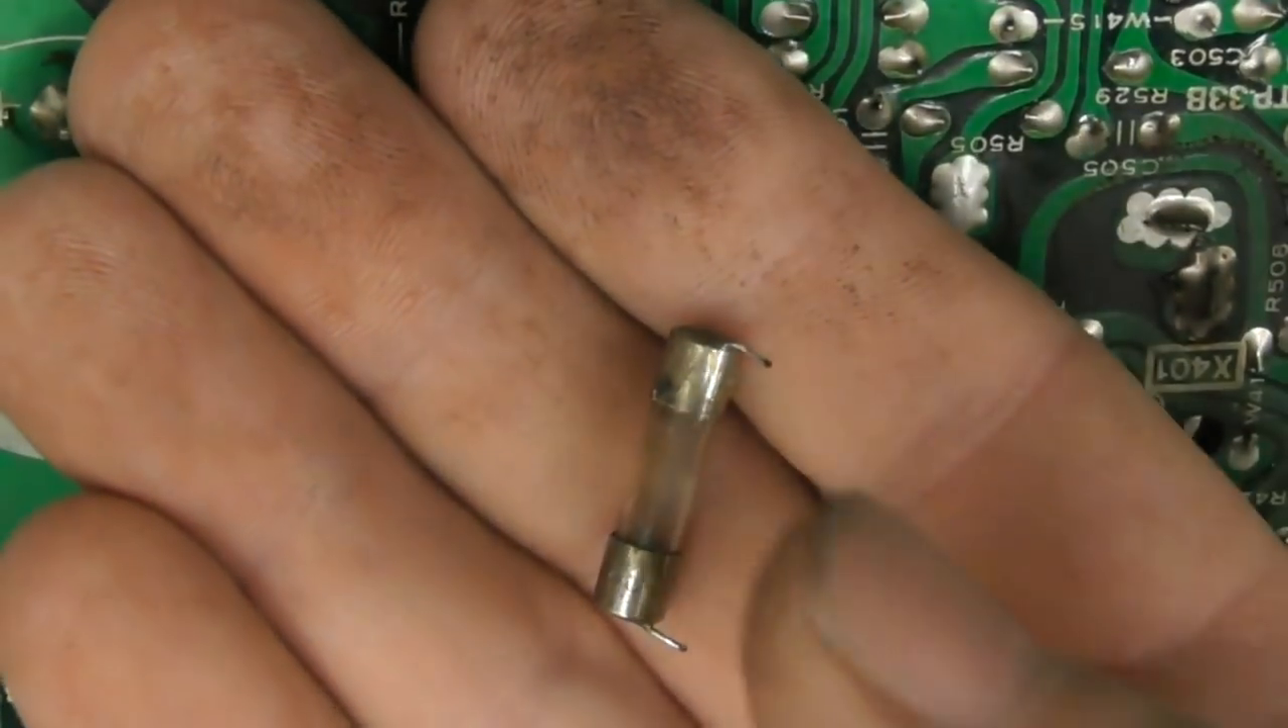There's the fuse i just took out you can see how it's leaded on the end.